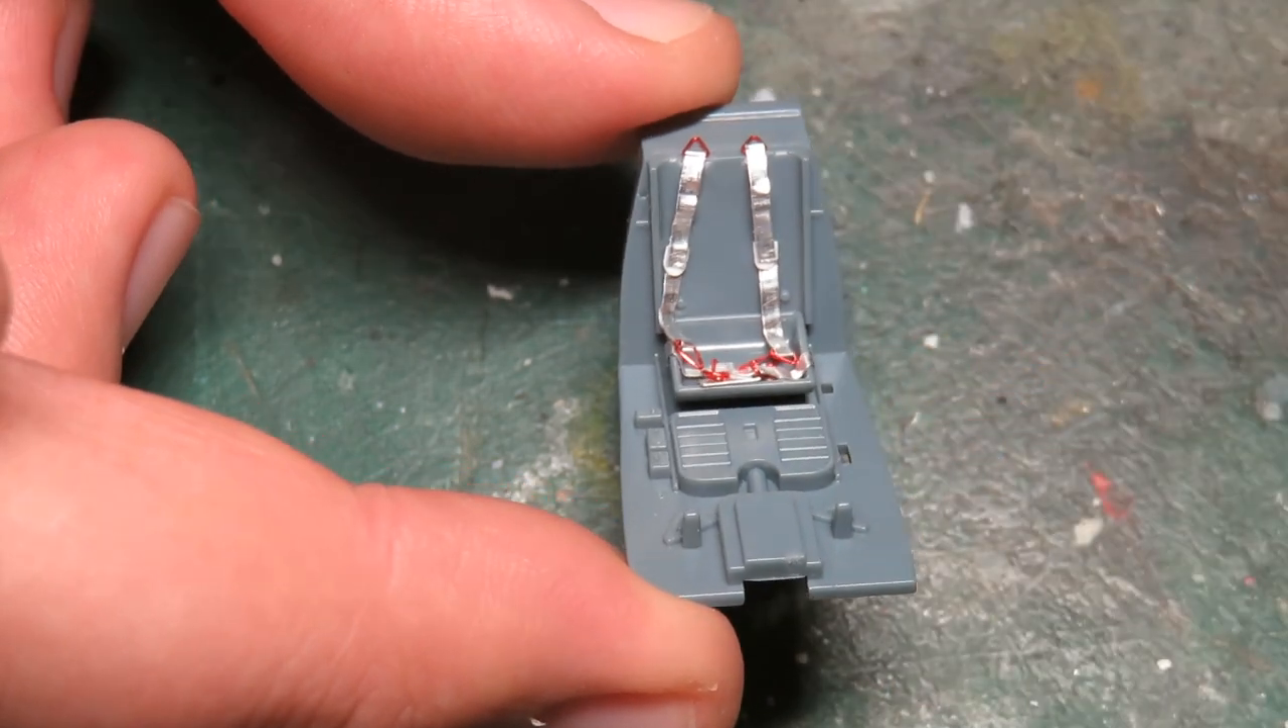Our buckles, our belts rather, seat belts and buckles are in place.